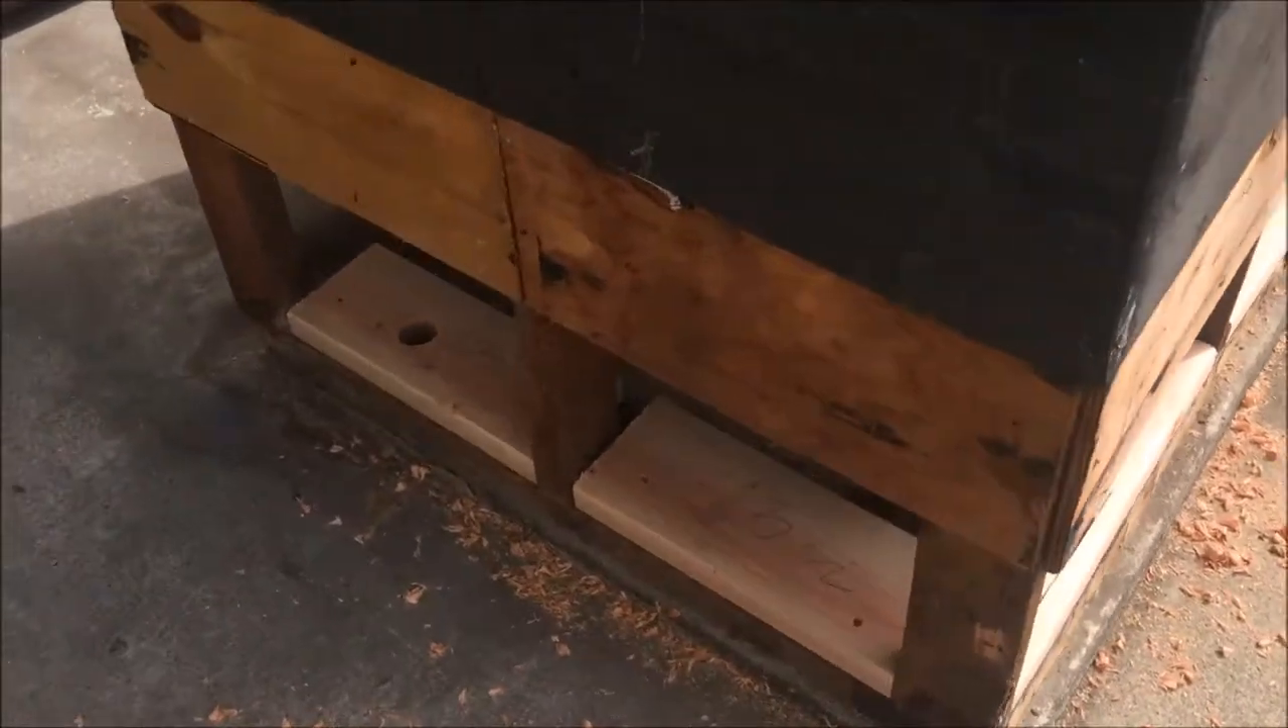And once that was cut out, we cut our 2x6s and installed those. Now we have something to nail to.